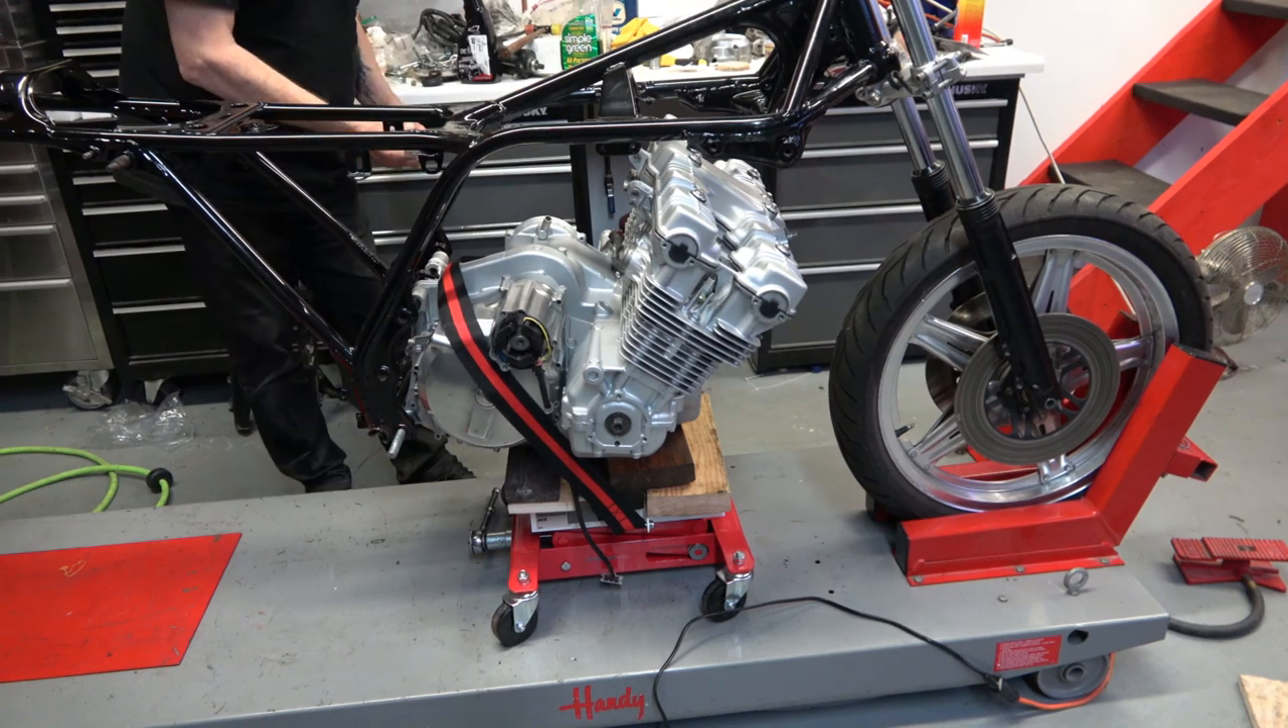As you can see there the frame is in position.